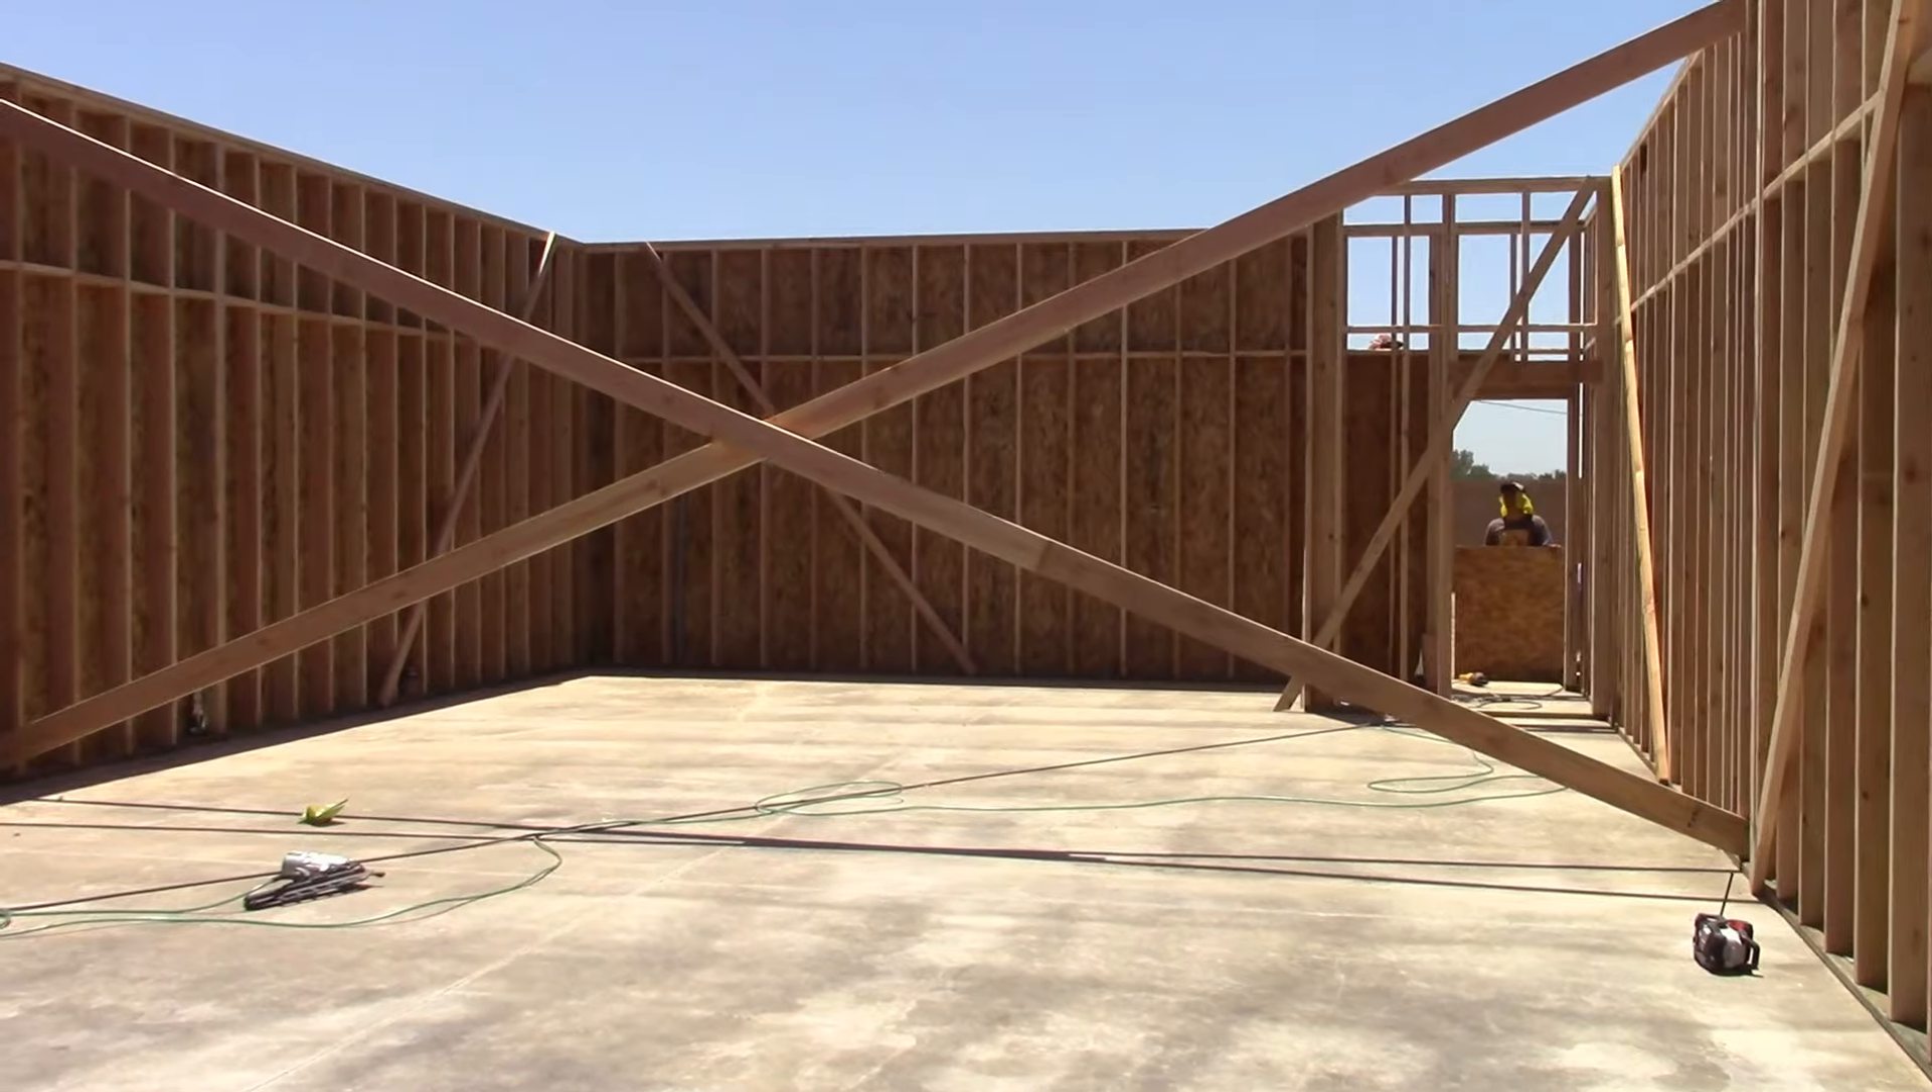We got the one wall almost all sheeted. Got the back wall almost all sheeted.